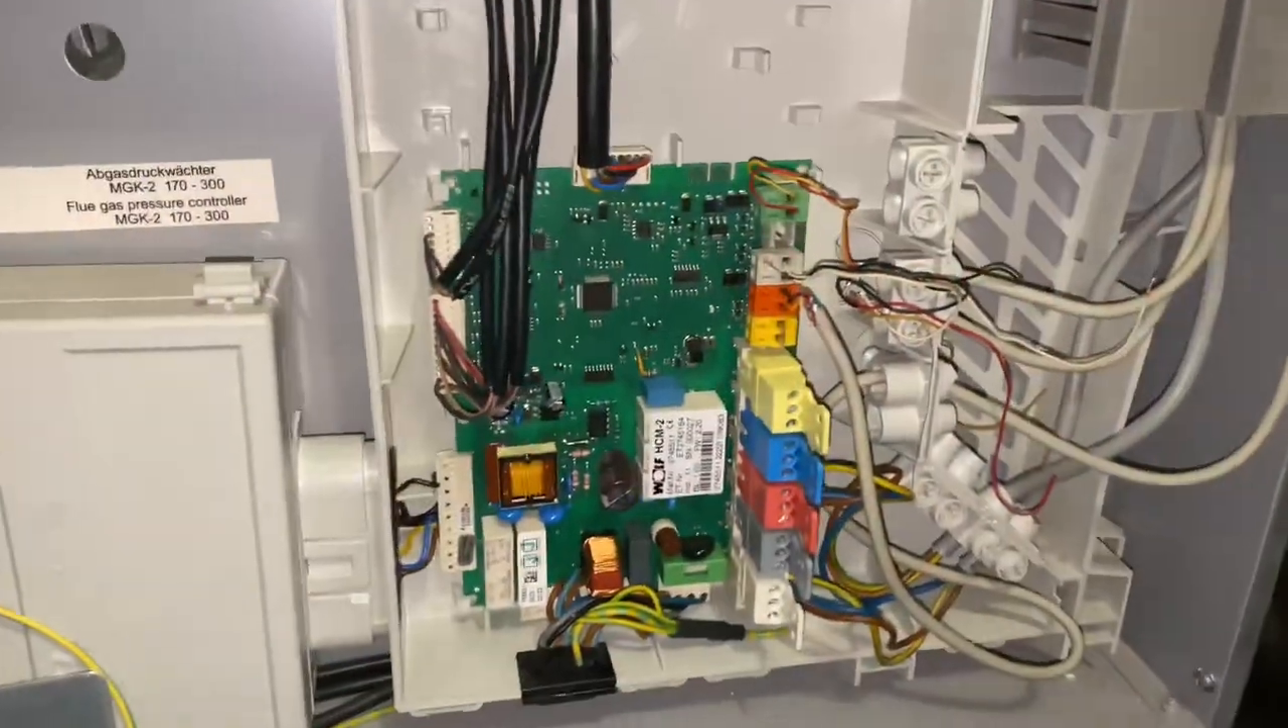Die platine habe ich jetzt wieder montiert die neue.